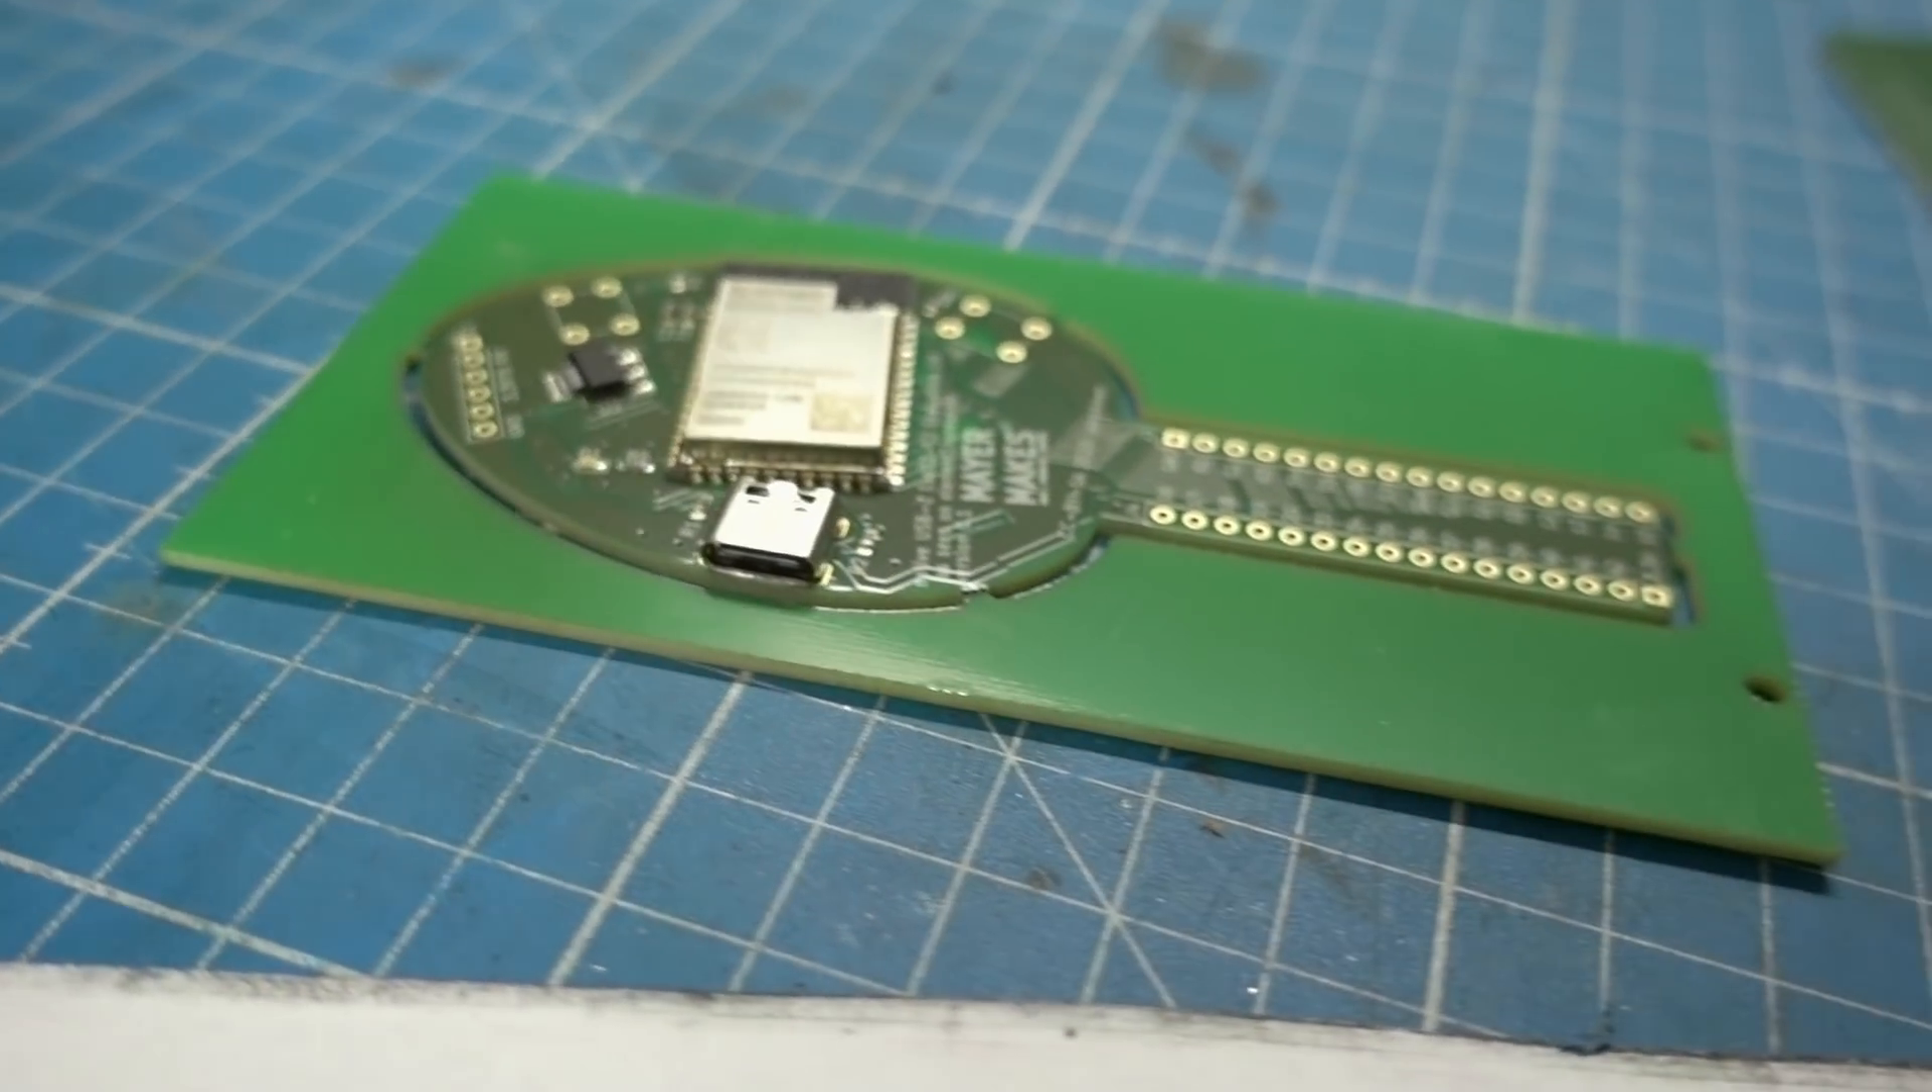The board is basically finished. Except for the through hole components.